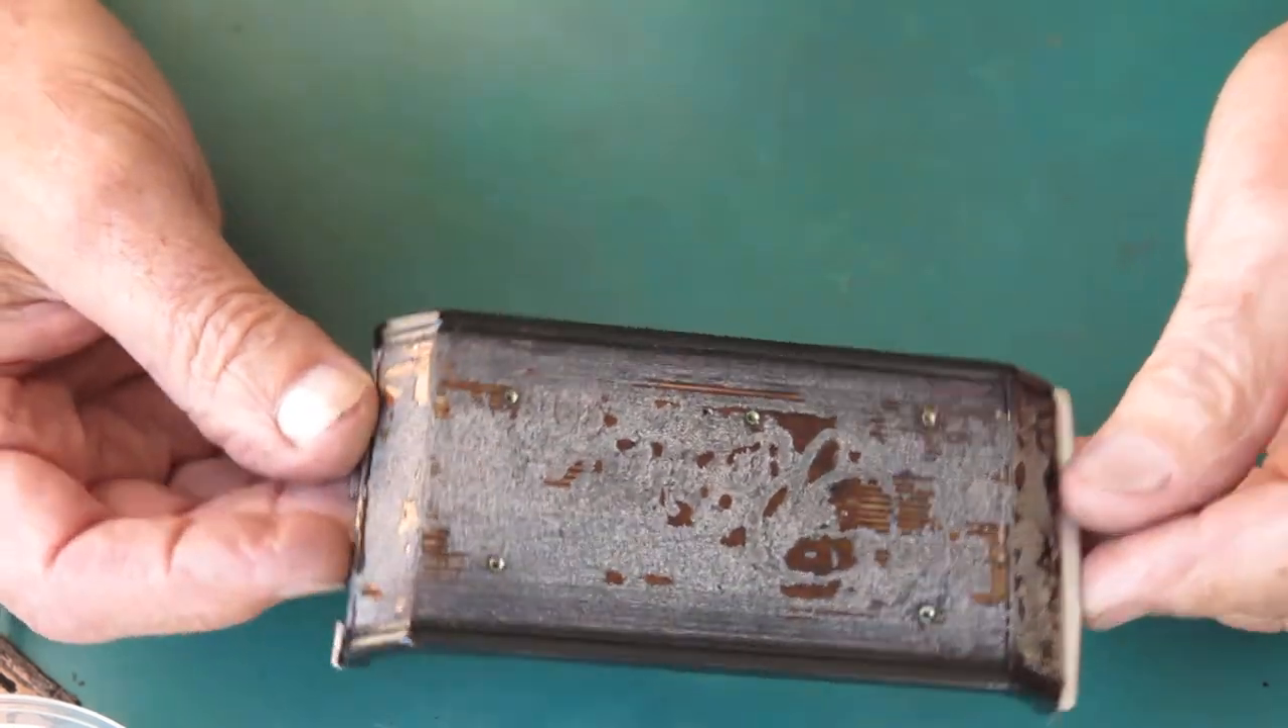So all that remains to do is to put the leather back on there.